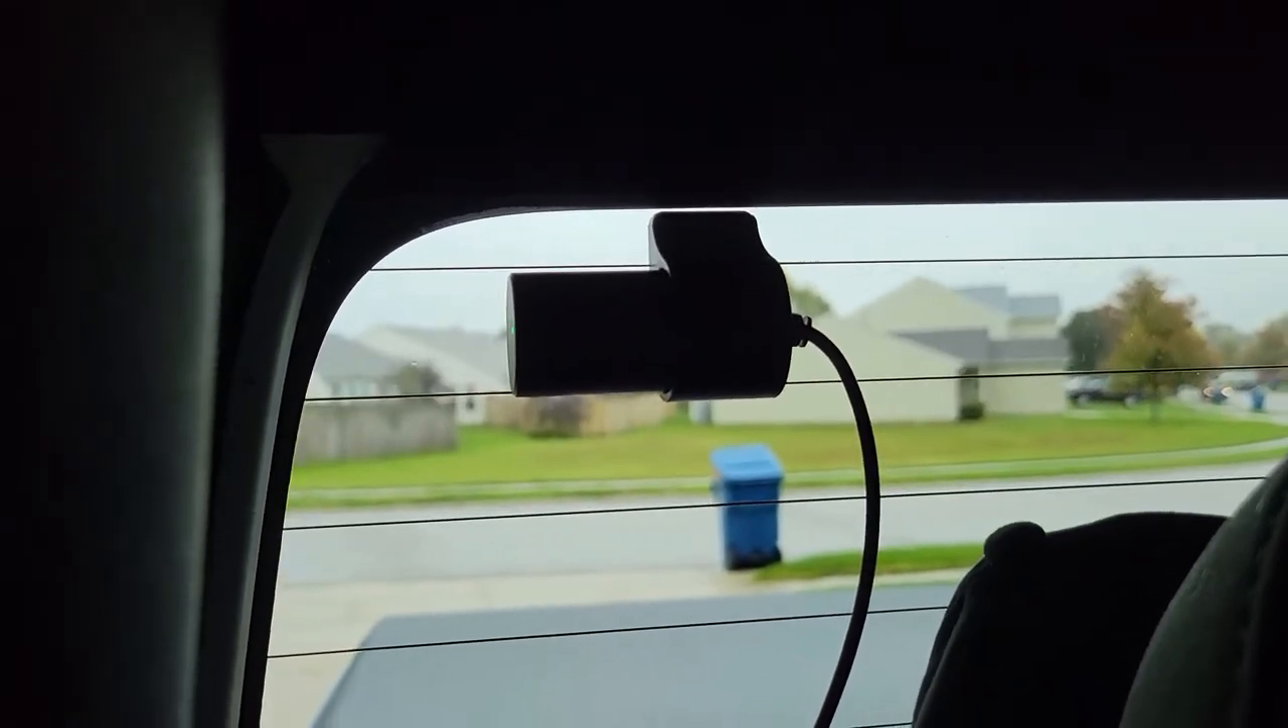I haven't zip tied the cable to this camera up yet but that is the rear view camera and I just mounted it up in the corner there.